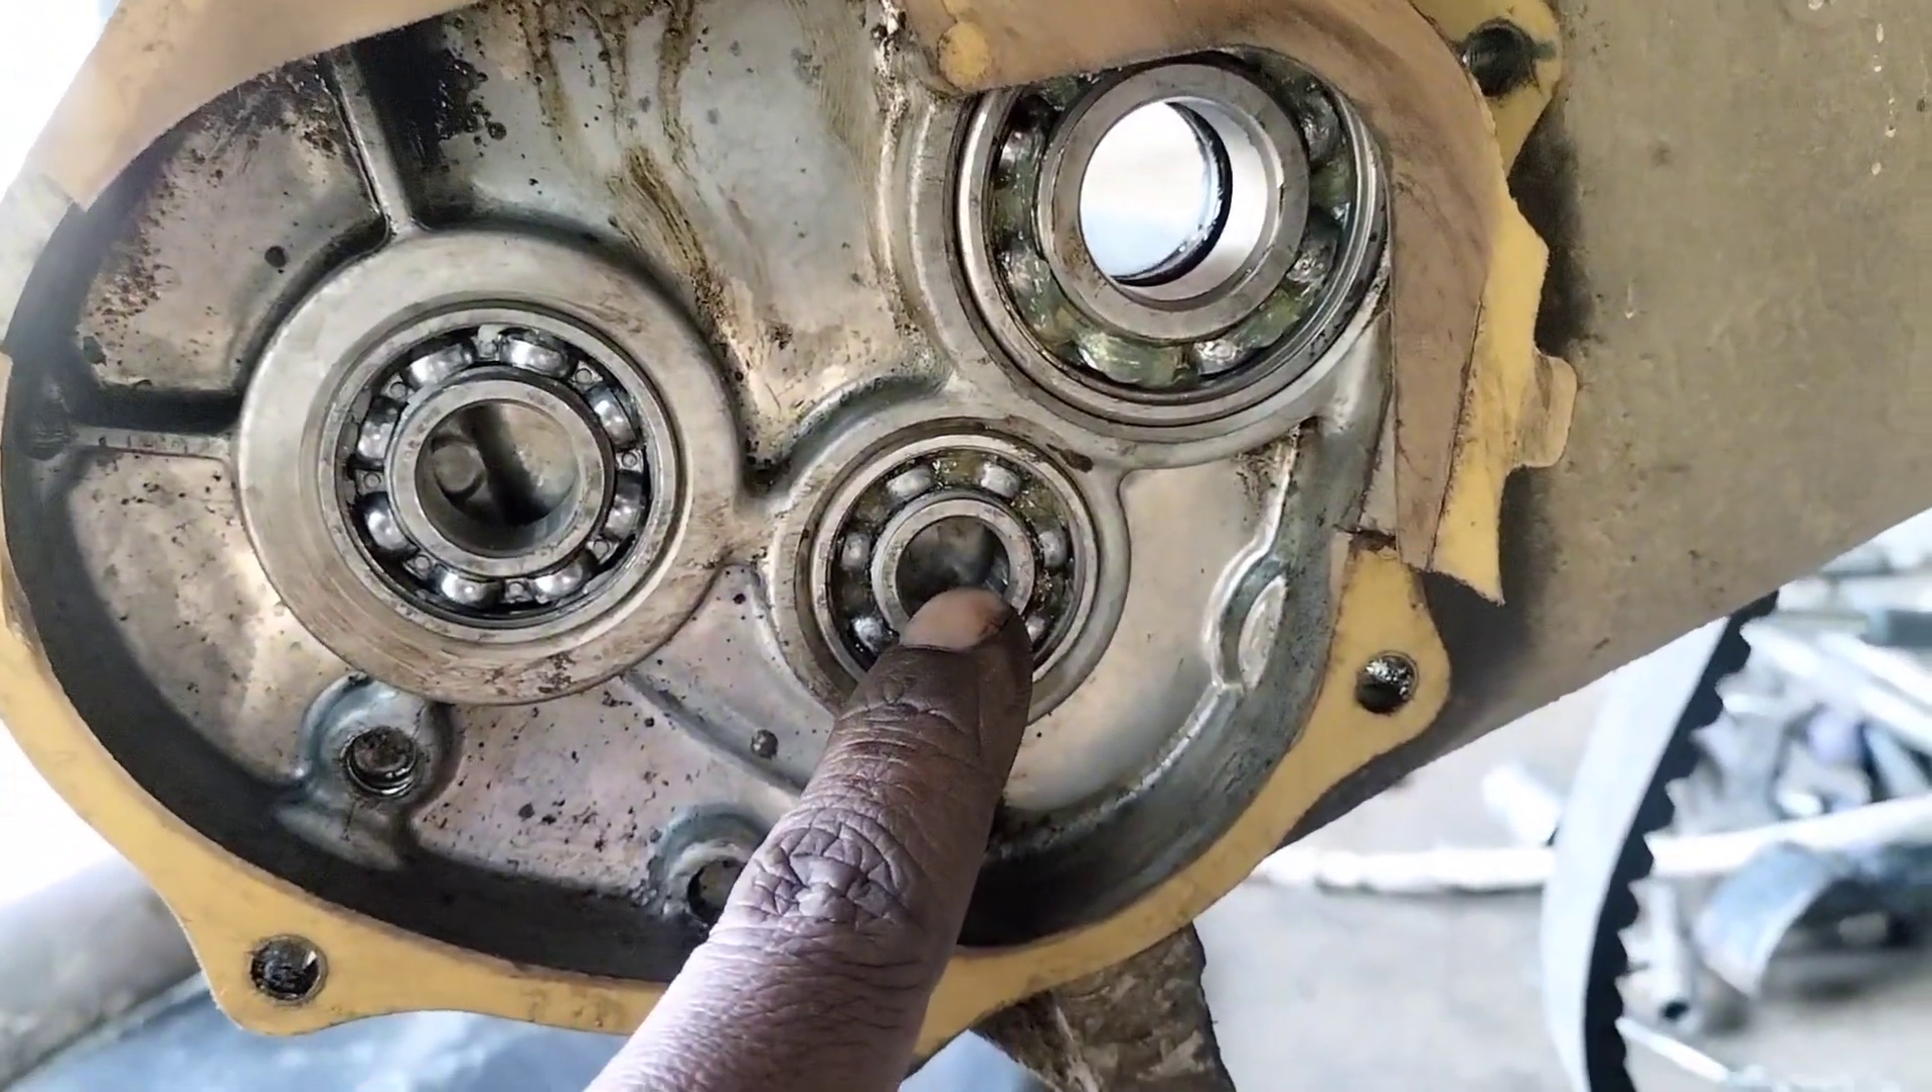یہاں پہ دیکھیں دوستو ہم نے ہر ایک بیرنگ کو فیٹ کر دیا۔